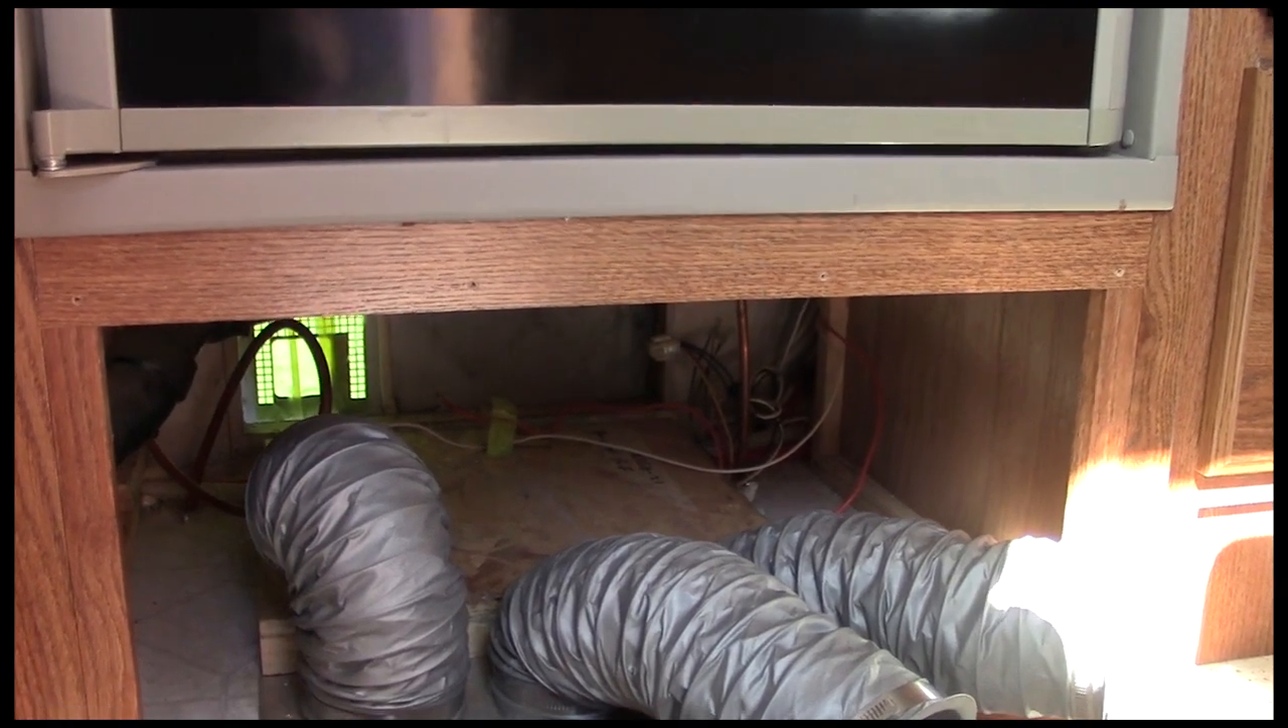I've gone and I've pulled the furnace out of the compartment and you can see I've laid the ductwork aside here out of the way.